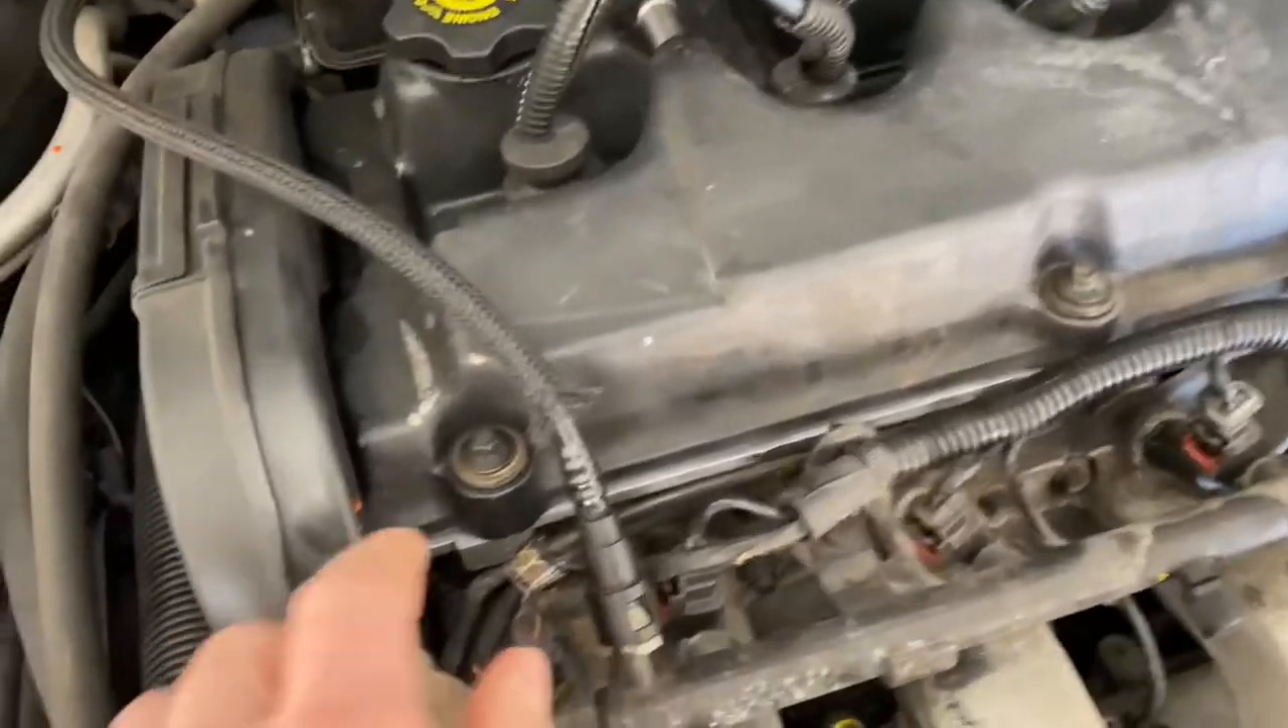So i got the valve cover on.